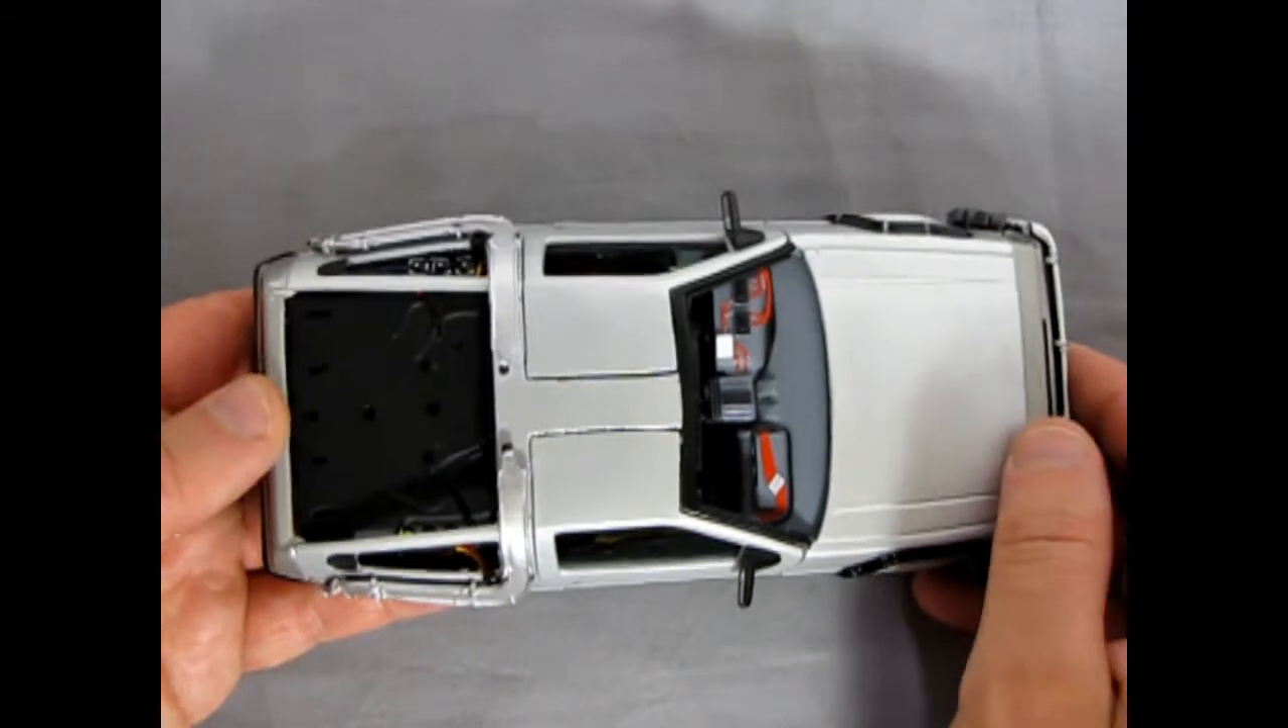And I've got the mirror back on. So both sides are complete here.